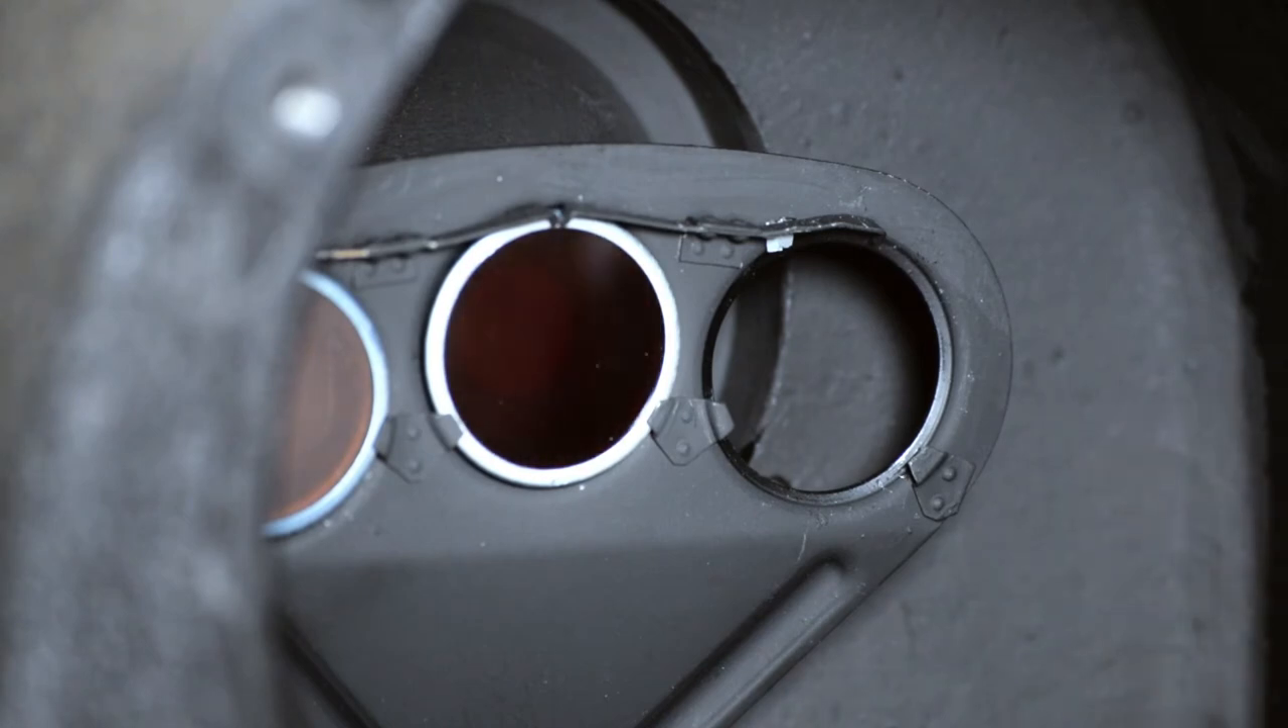So now the green lens is out.